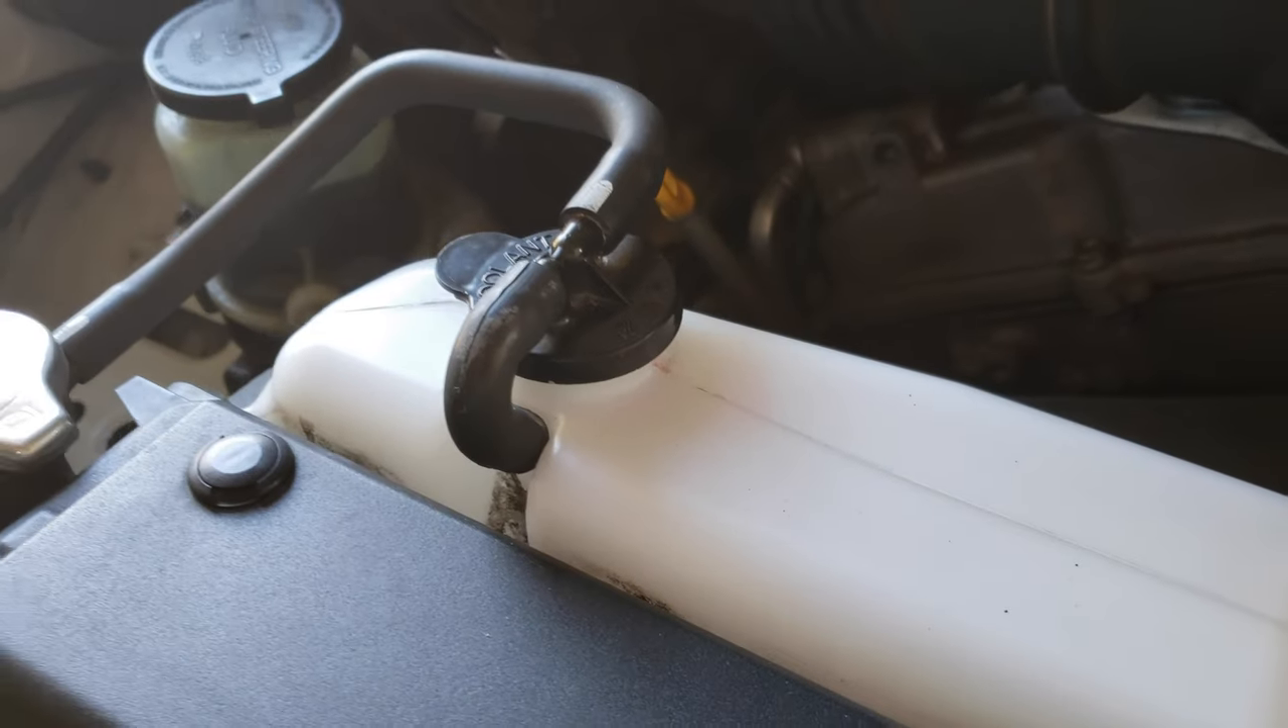And then I just made sure that the cap was back on. So clearly no issues with the coolant system.